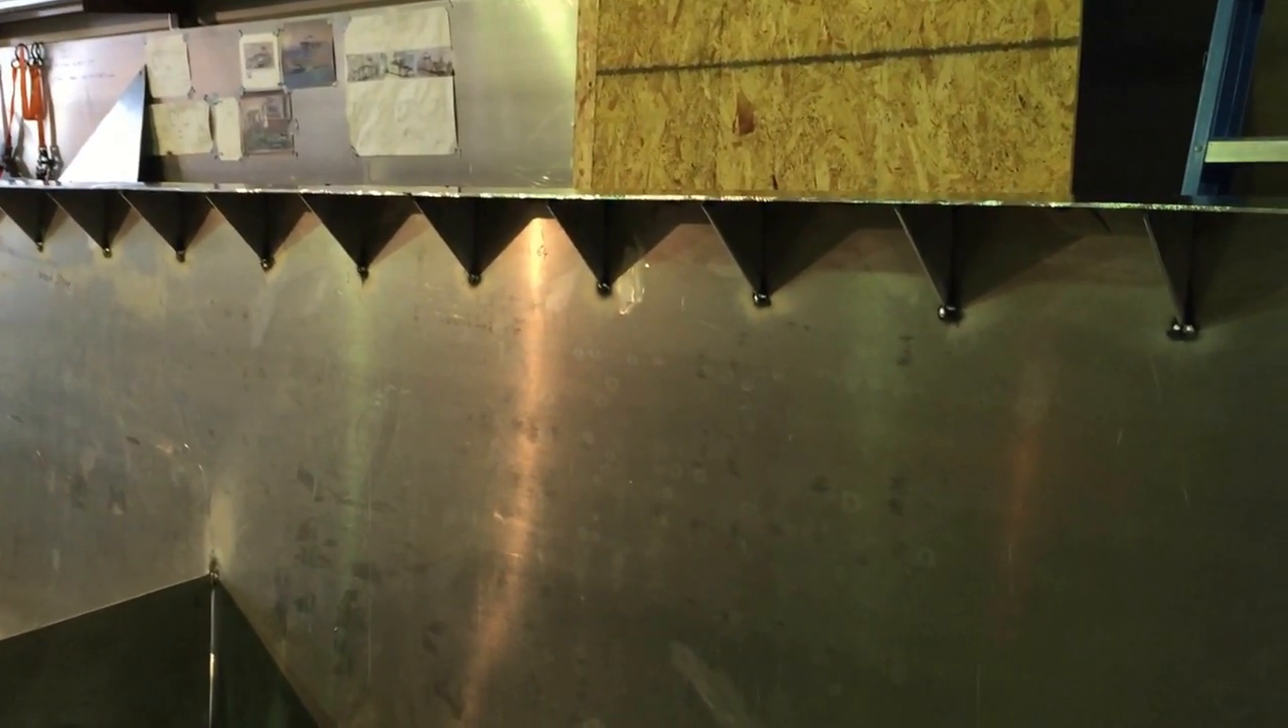I put those triangular shaped gussets on one foot centers.